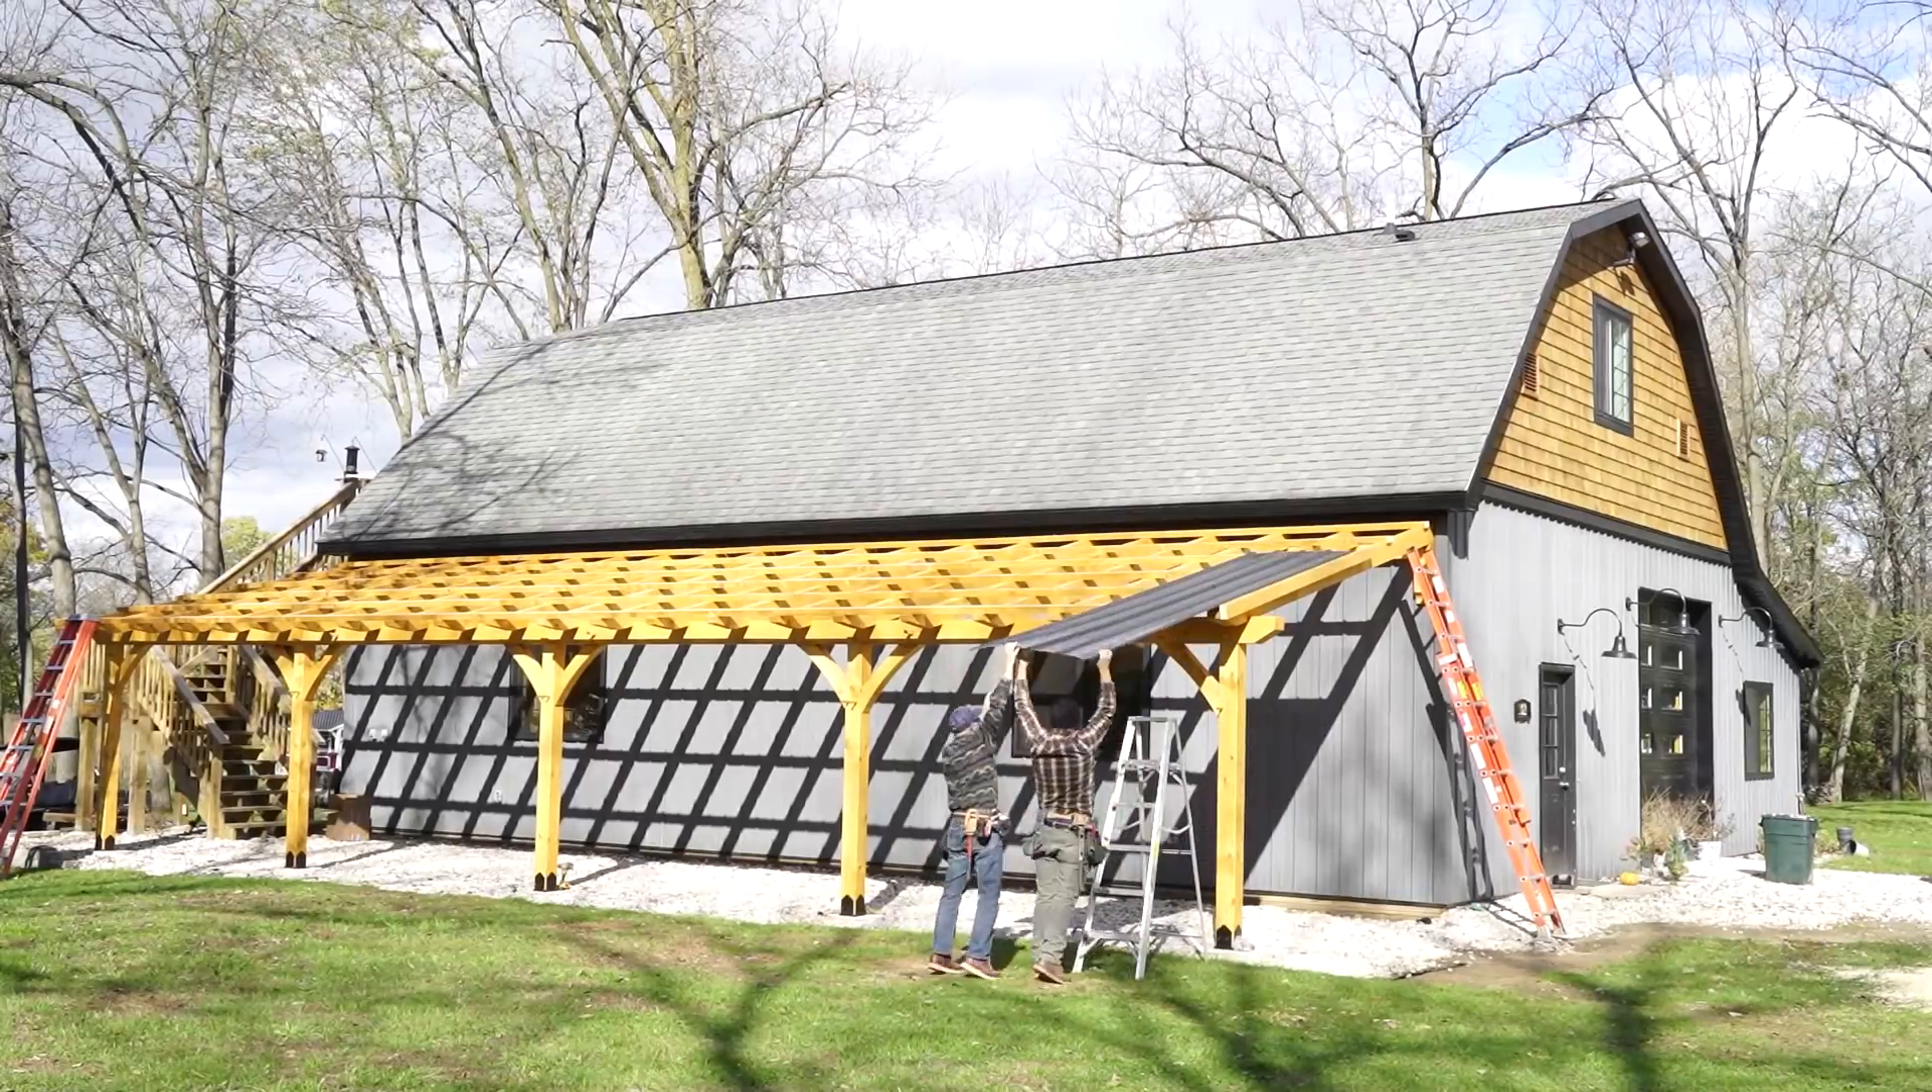And the last thing to do is just attach my metal roofing and trim and it's all done.